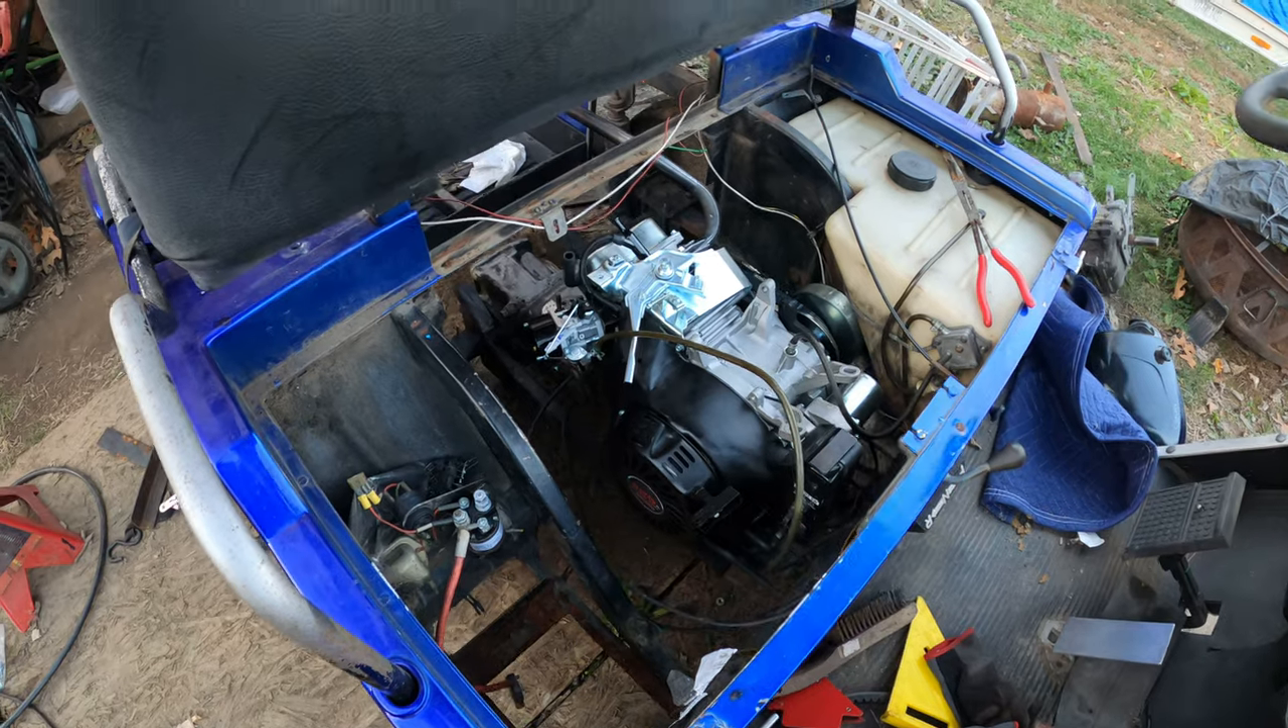Got the motor all in it's all bolted down fuel is hooked up everything's ready to go.